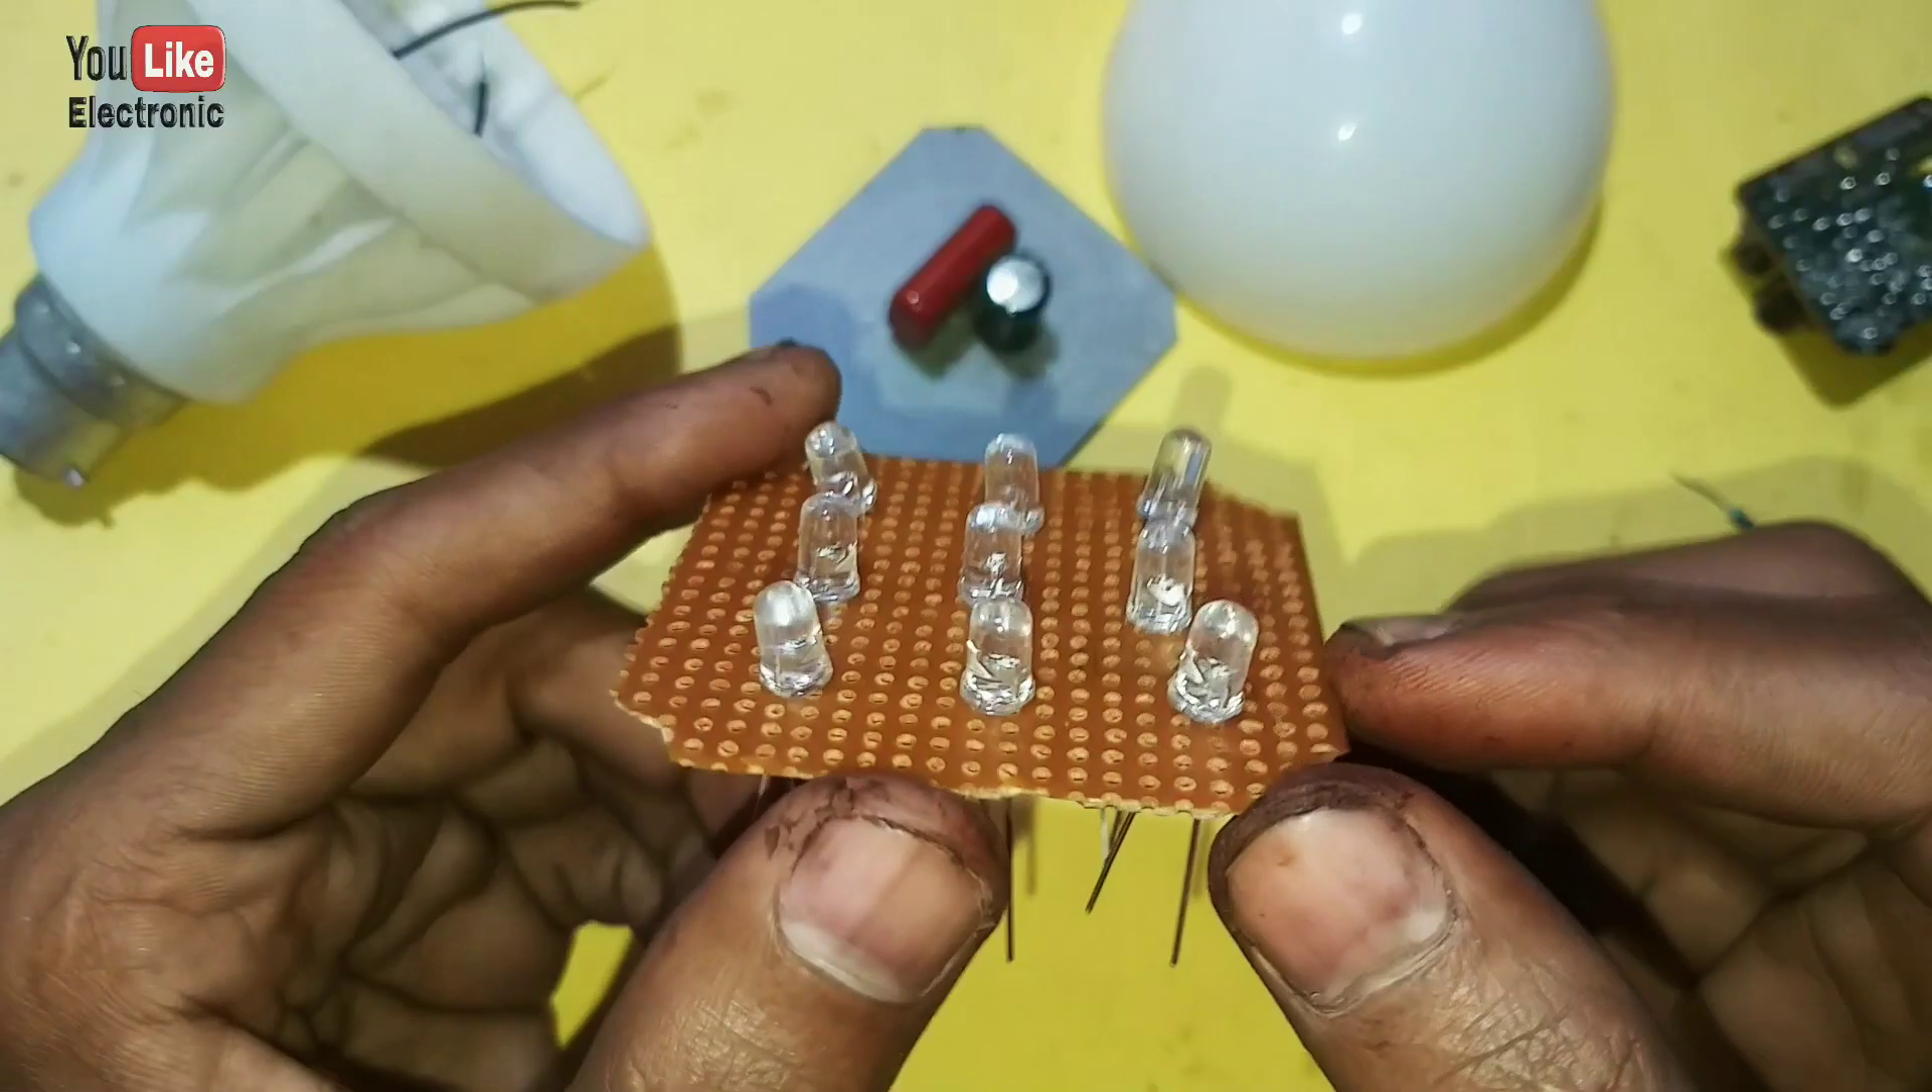इस तरीका से LED को लगा लेना दोस्तों जैसा कि देख सकते हैं मैंने यहां पर 9 LED यूज किया है।